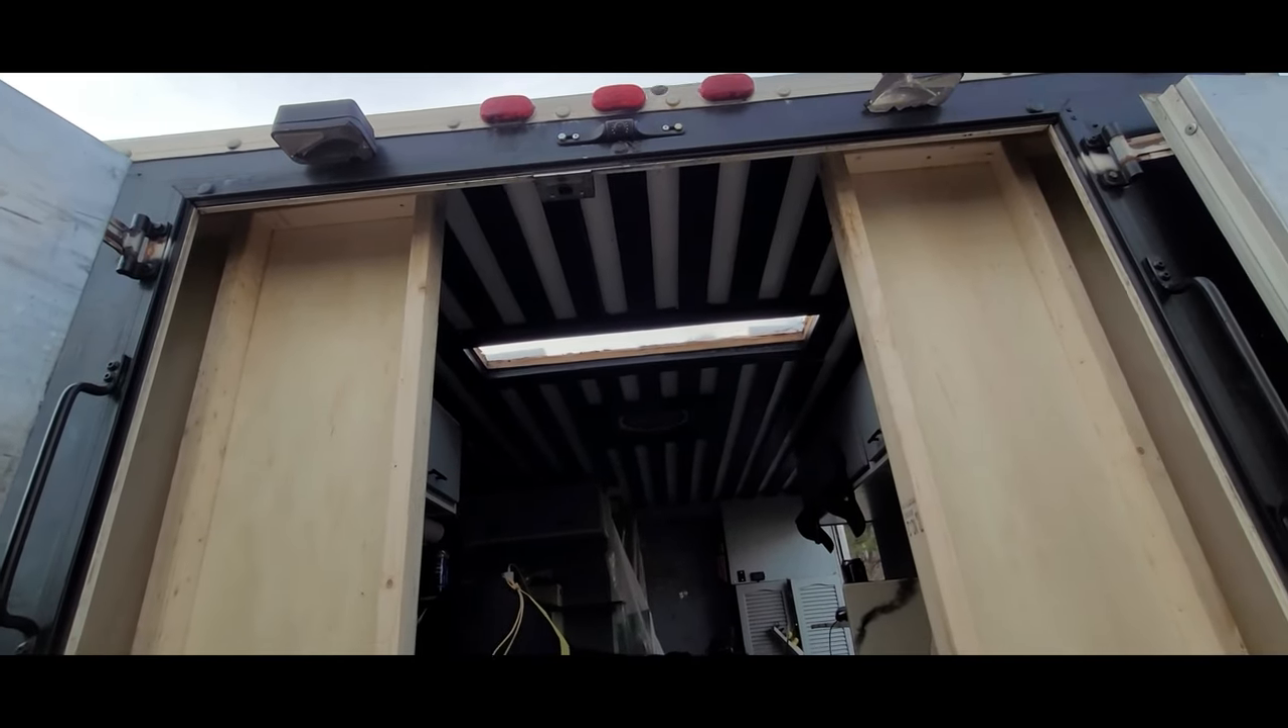Okay, so now we have both of the sides of the wall installed.